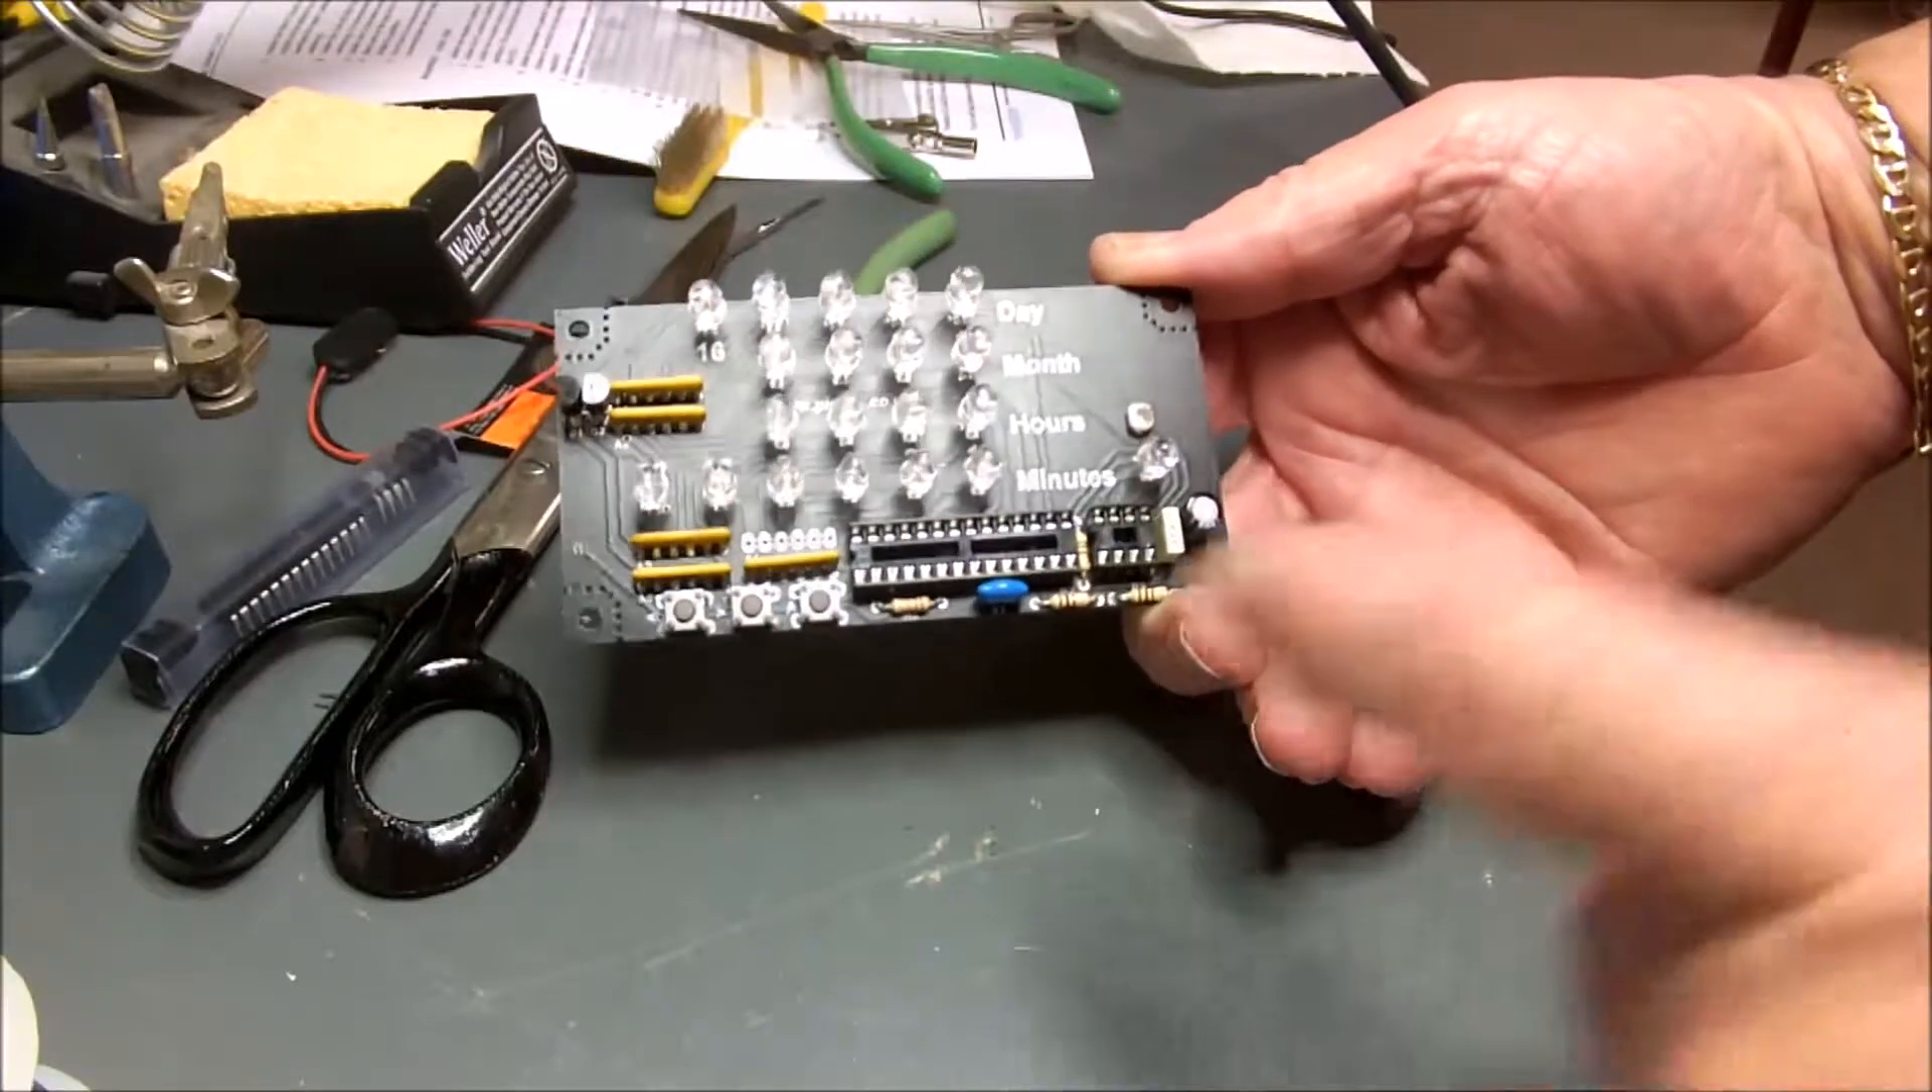And there we've got our LEDs mounted.